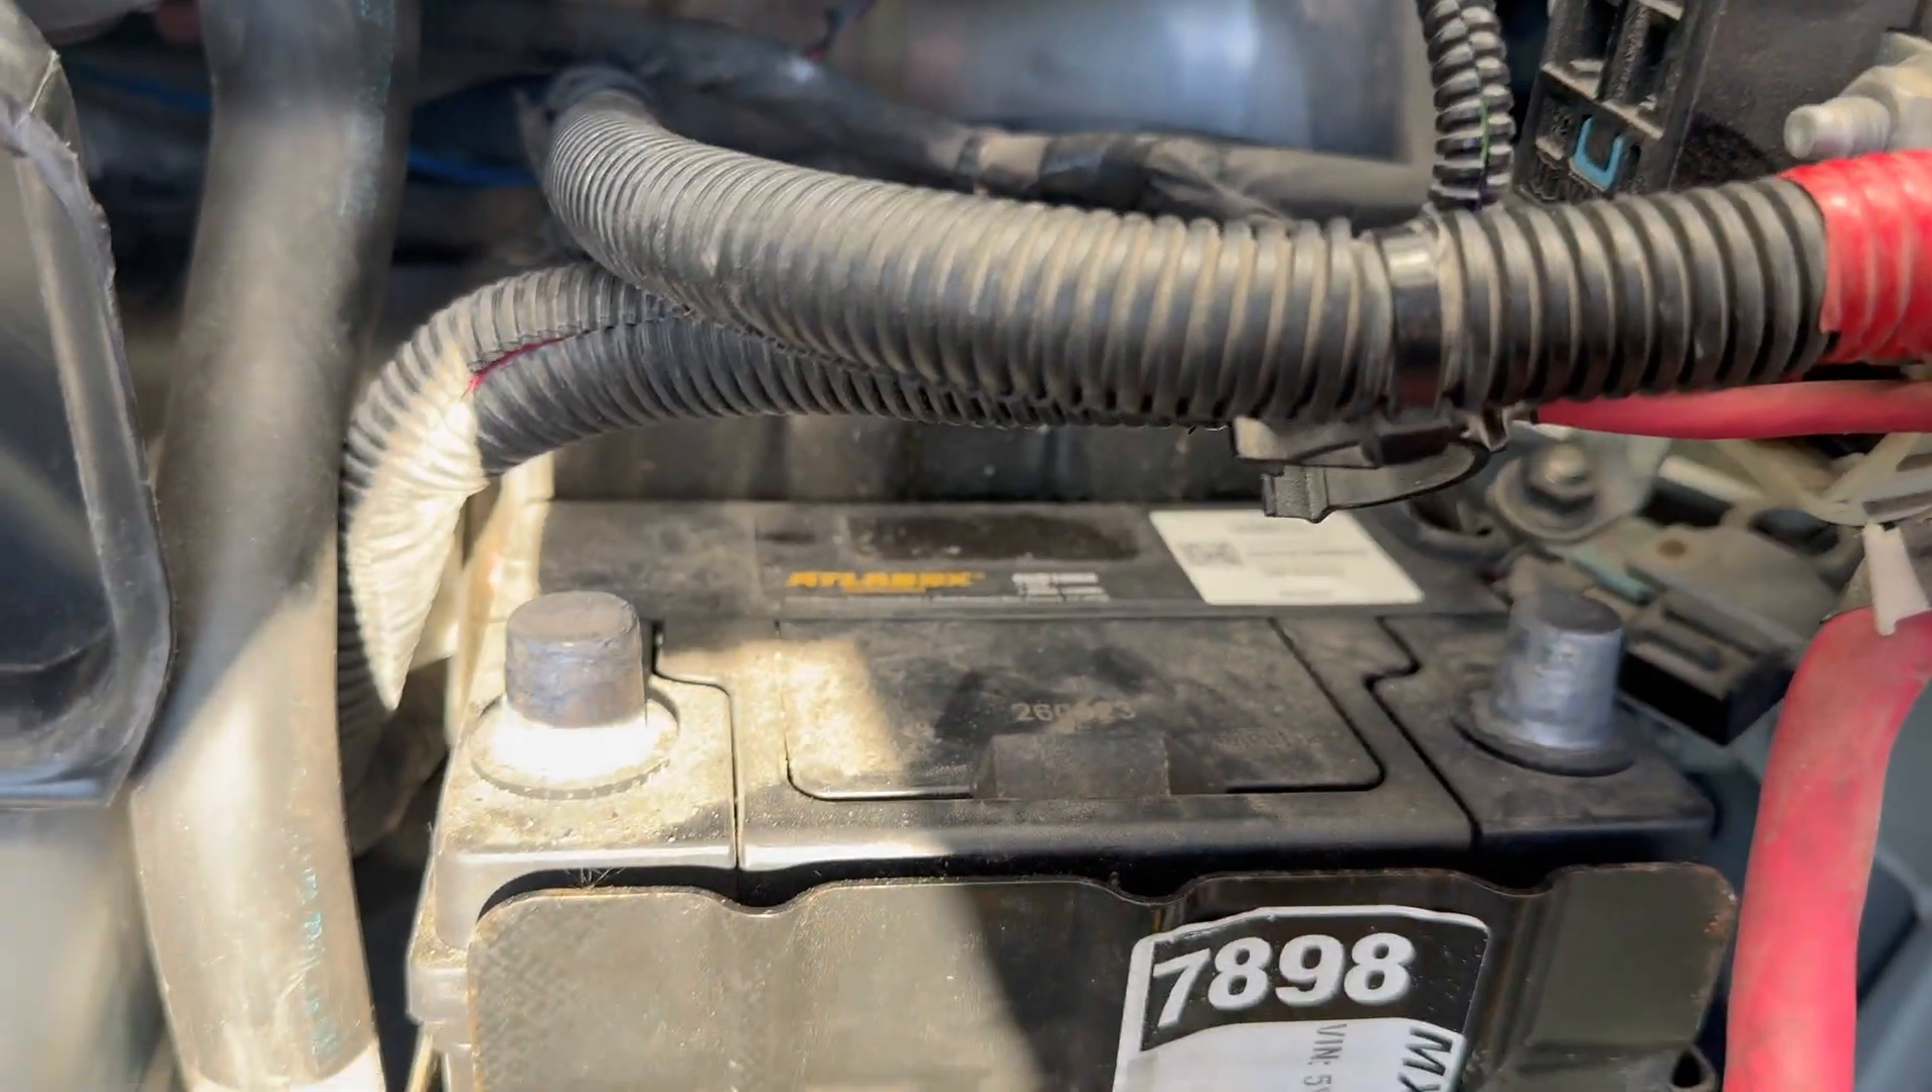So we've got both of the leads off of the posts.